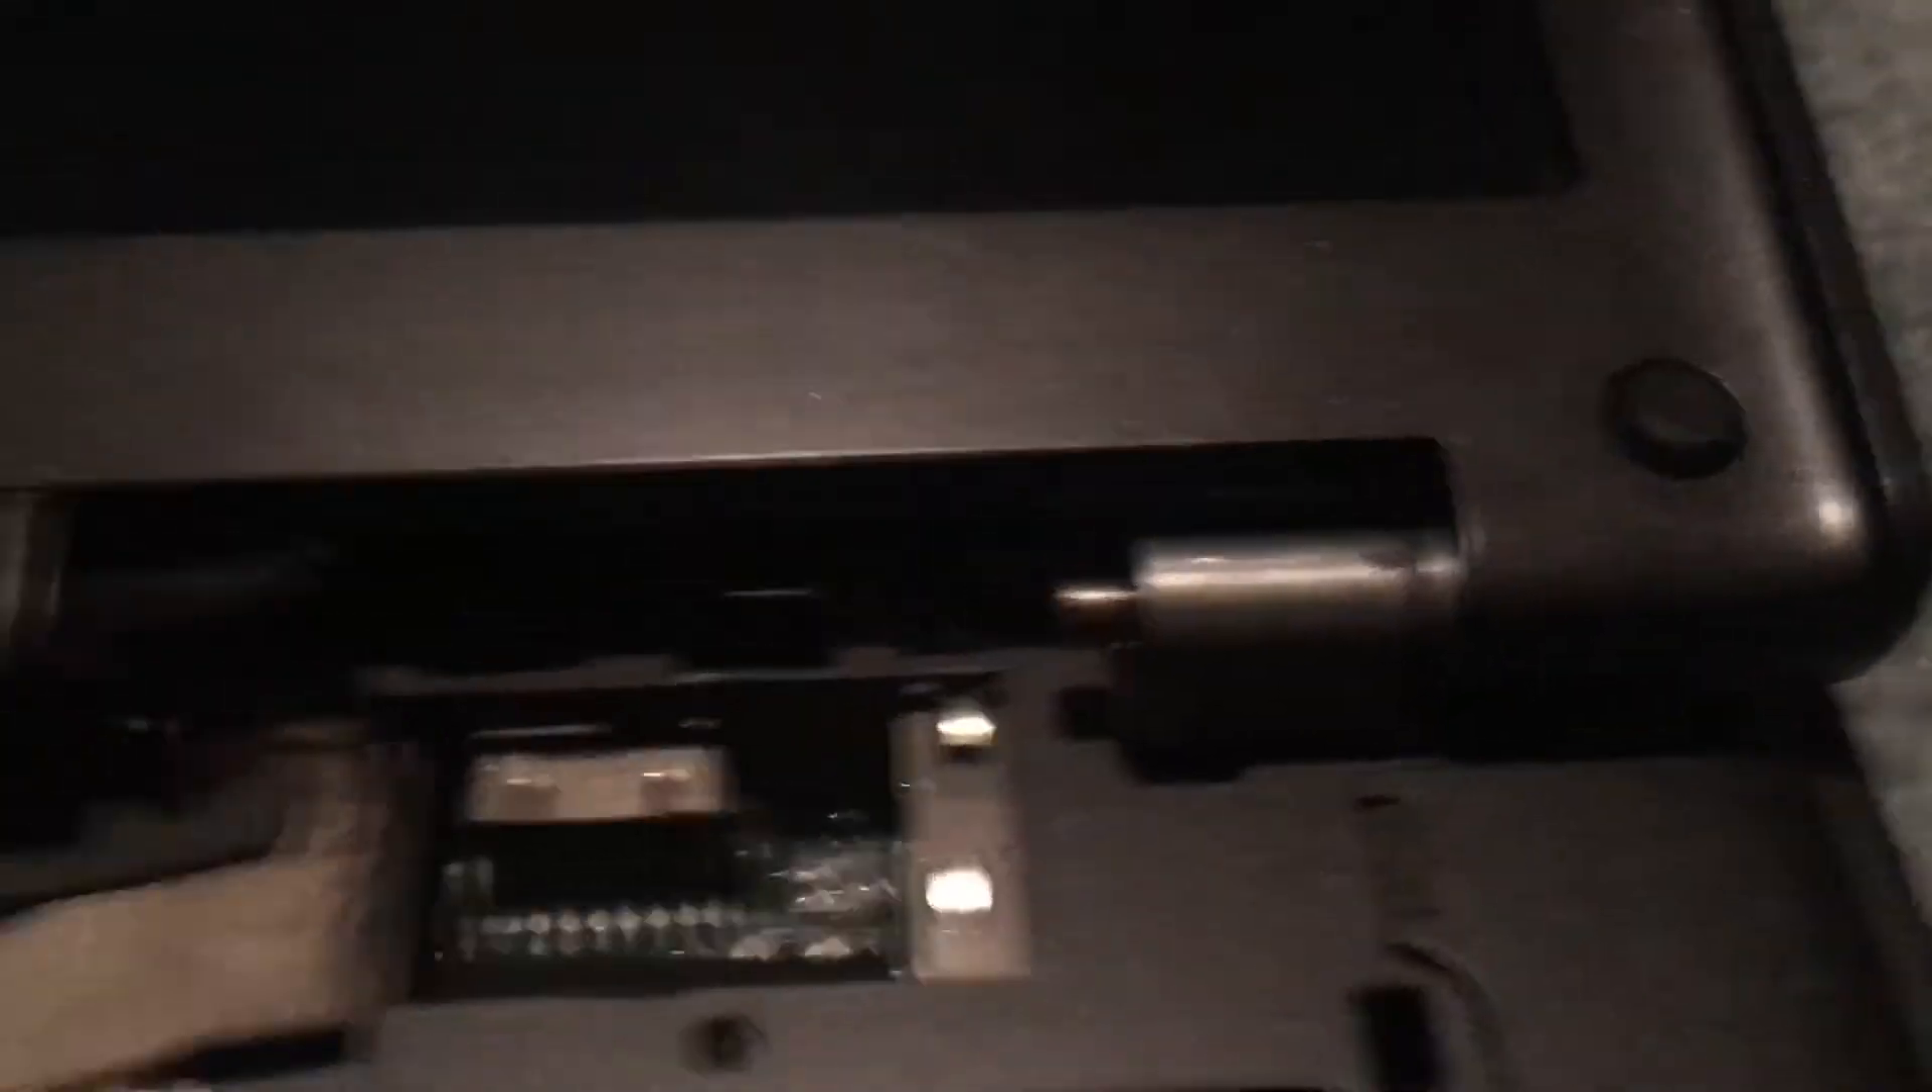You see how this pin is sticking out, well that is going to be what is making this hinge loose.